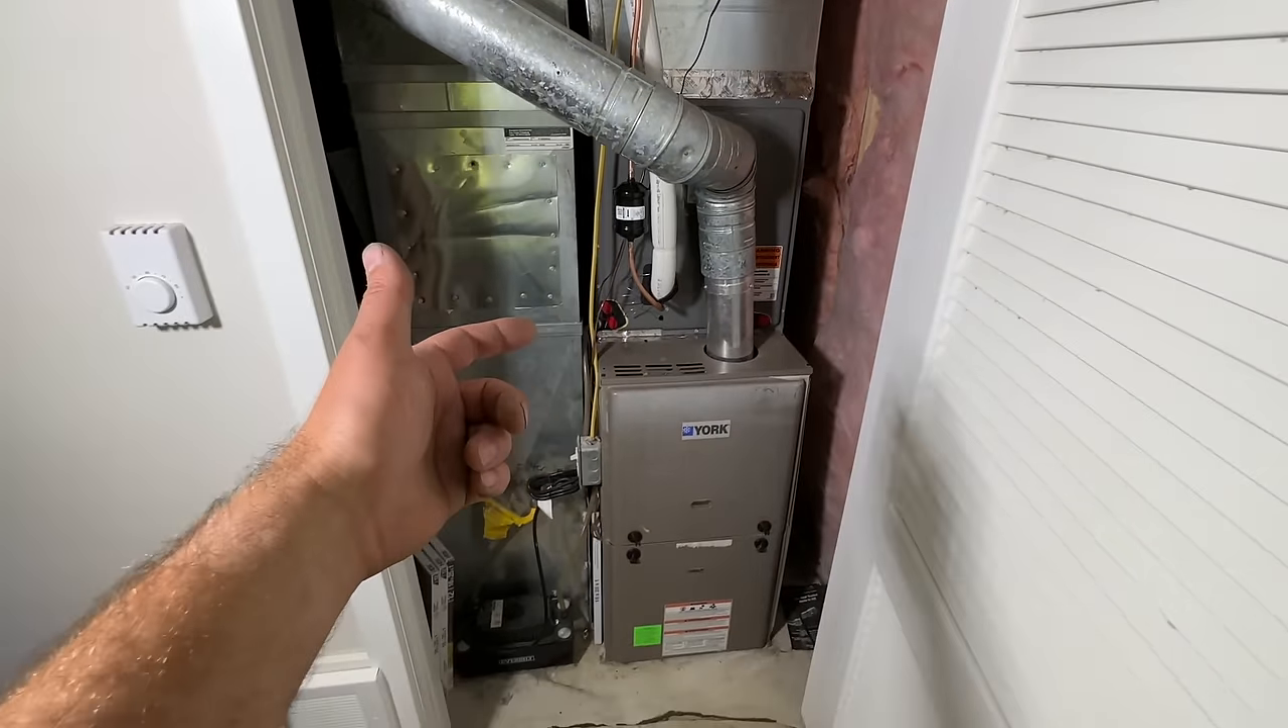We've got our exhaust put back on.